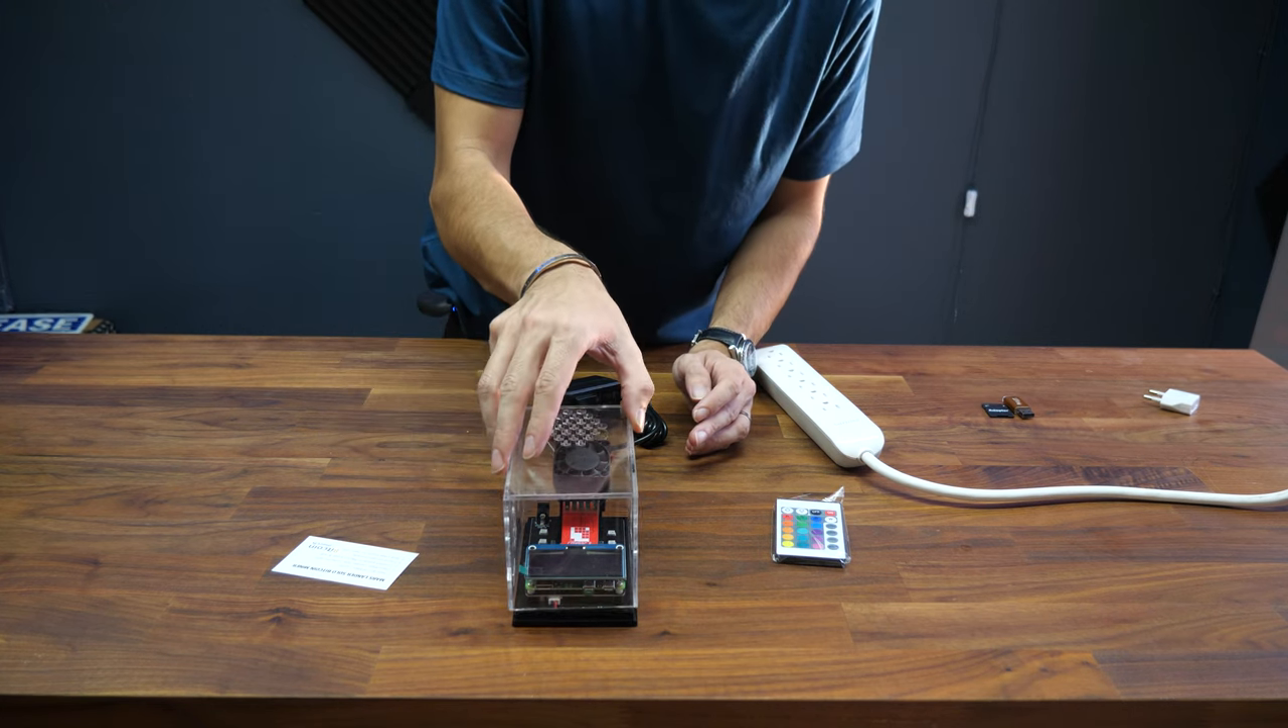Now the acrylic case is all done.